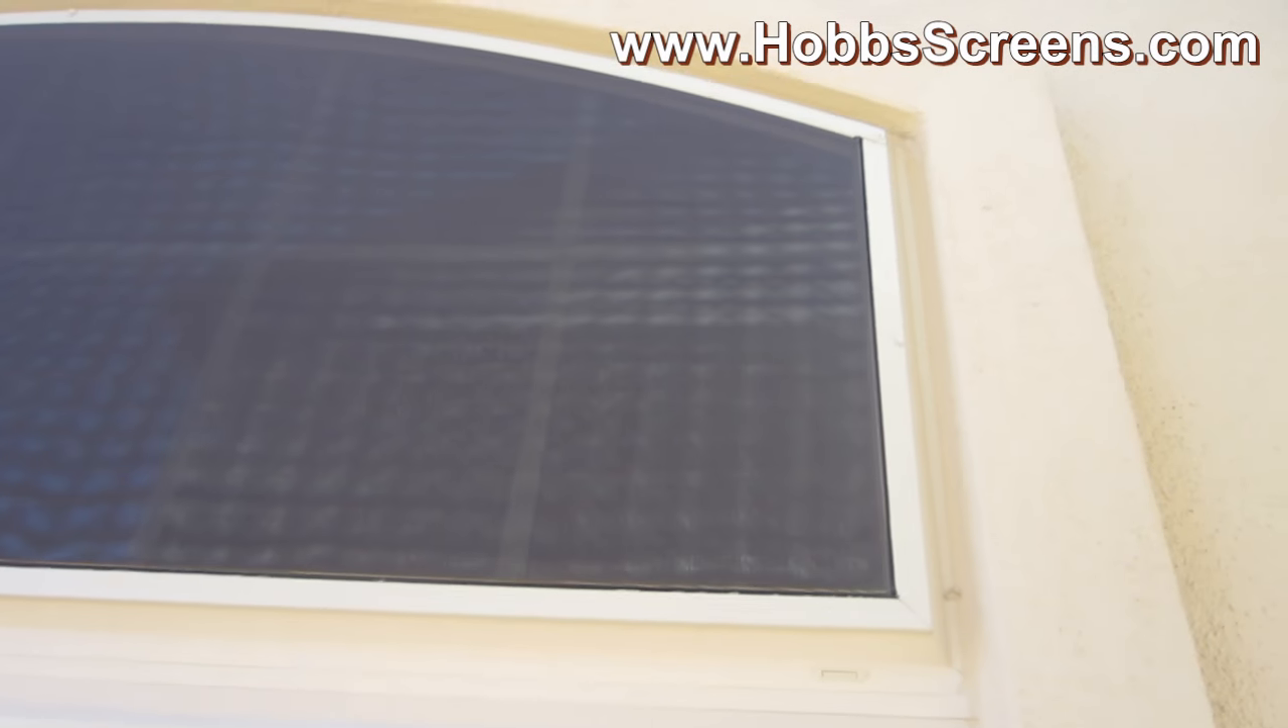Here's the arch screen put up.